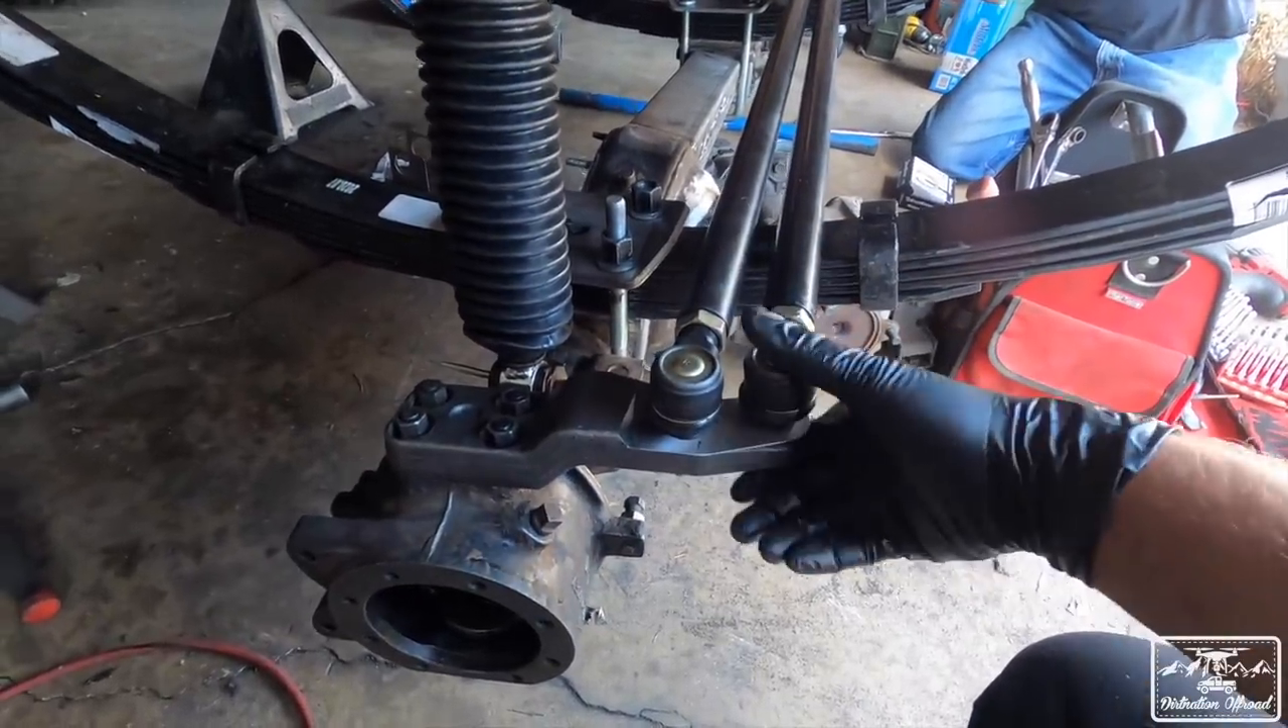We put the knuckles on last night and we put the steering on last night.